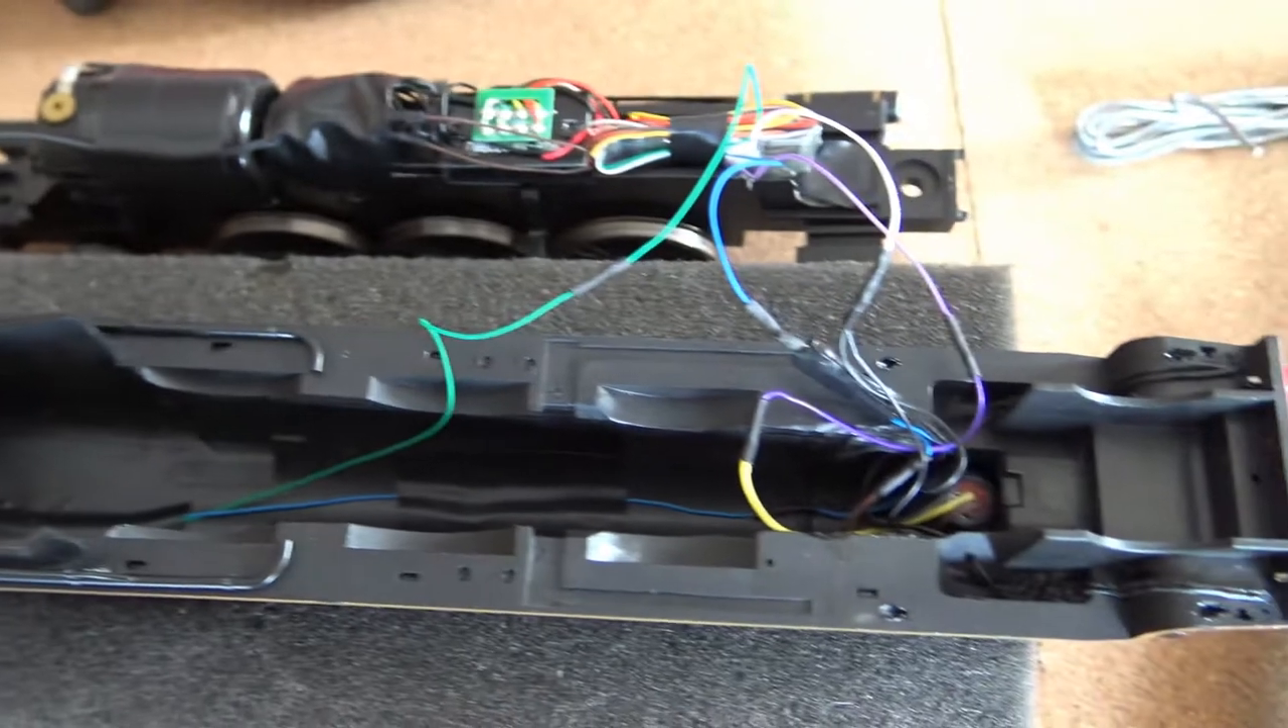Right as you can see I've got the body off now so you can see all the wires and it's more easy explaining.